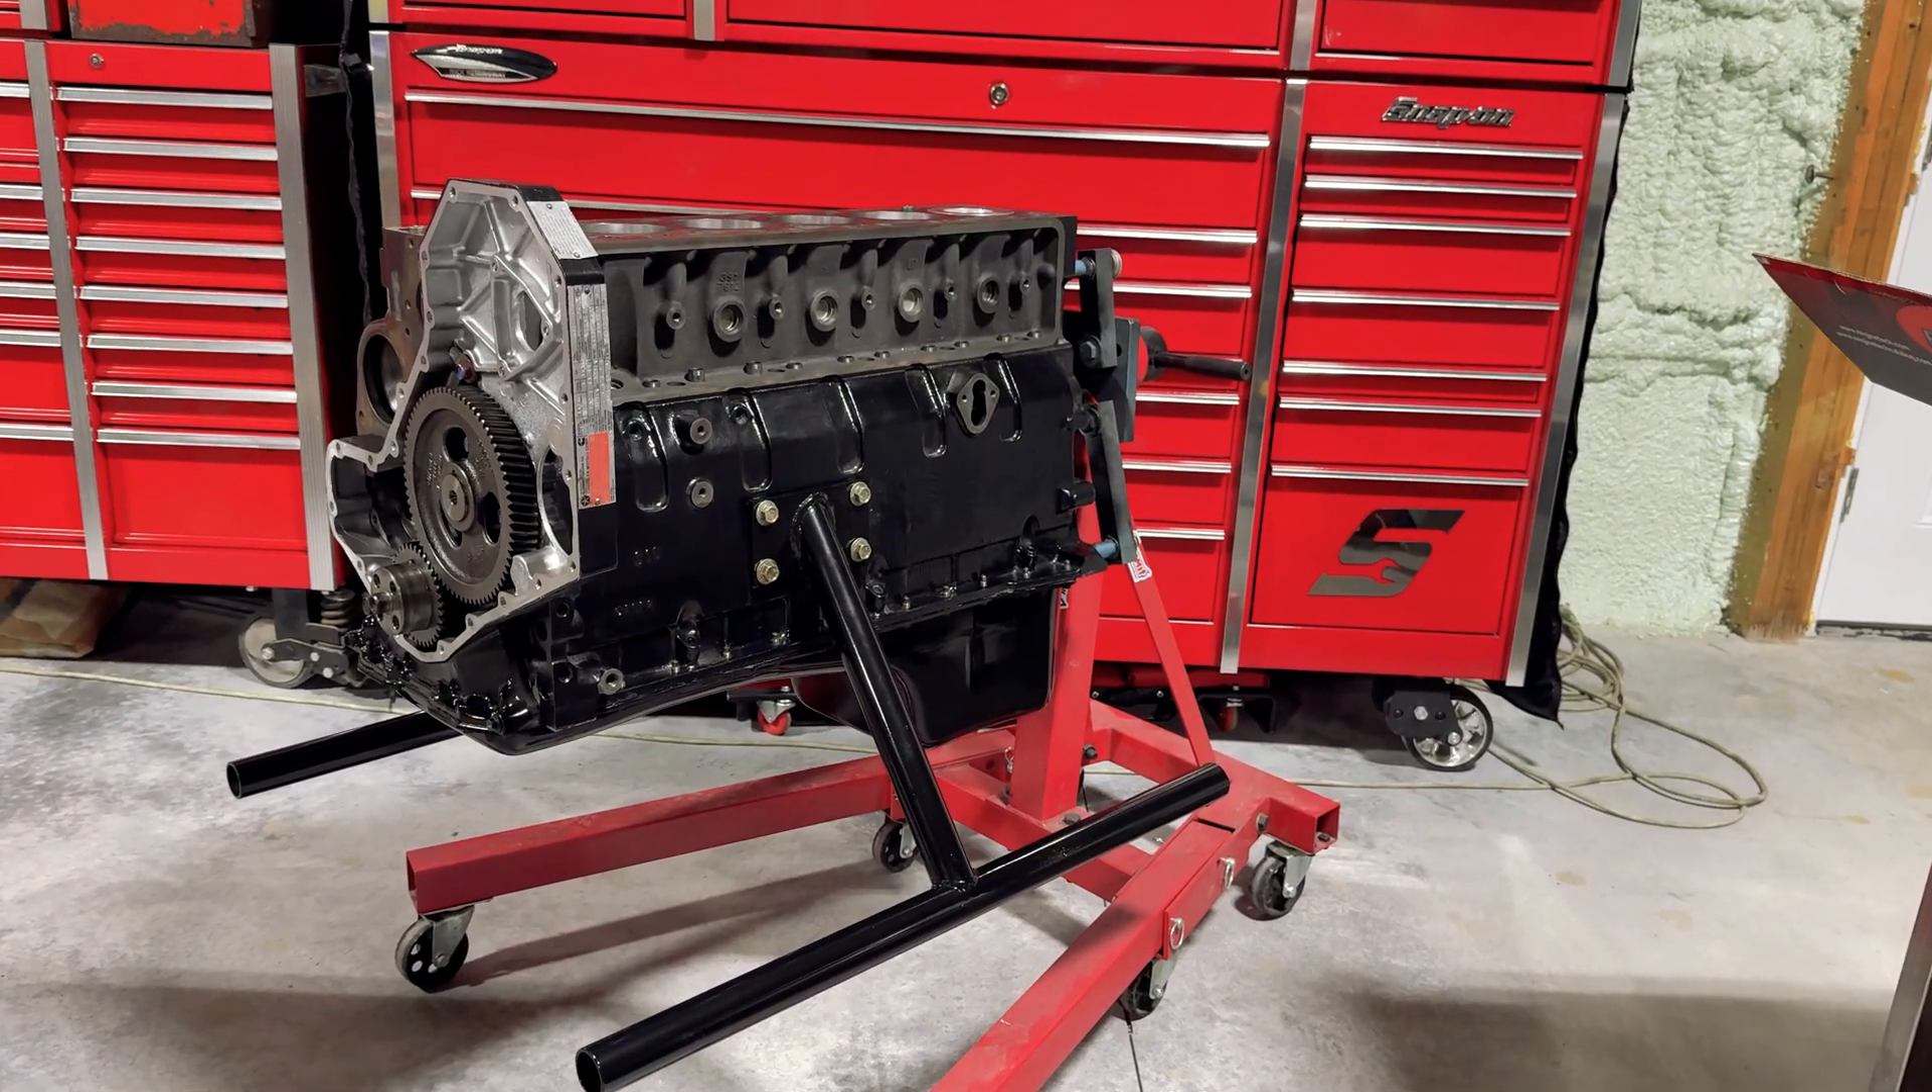Here we have the finished stands bolted onto the engine.